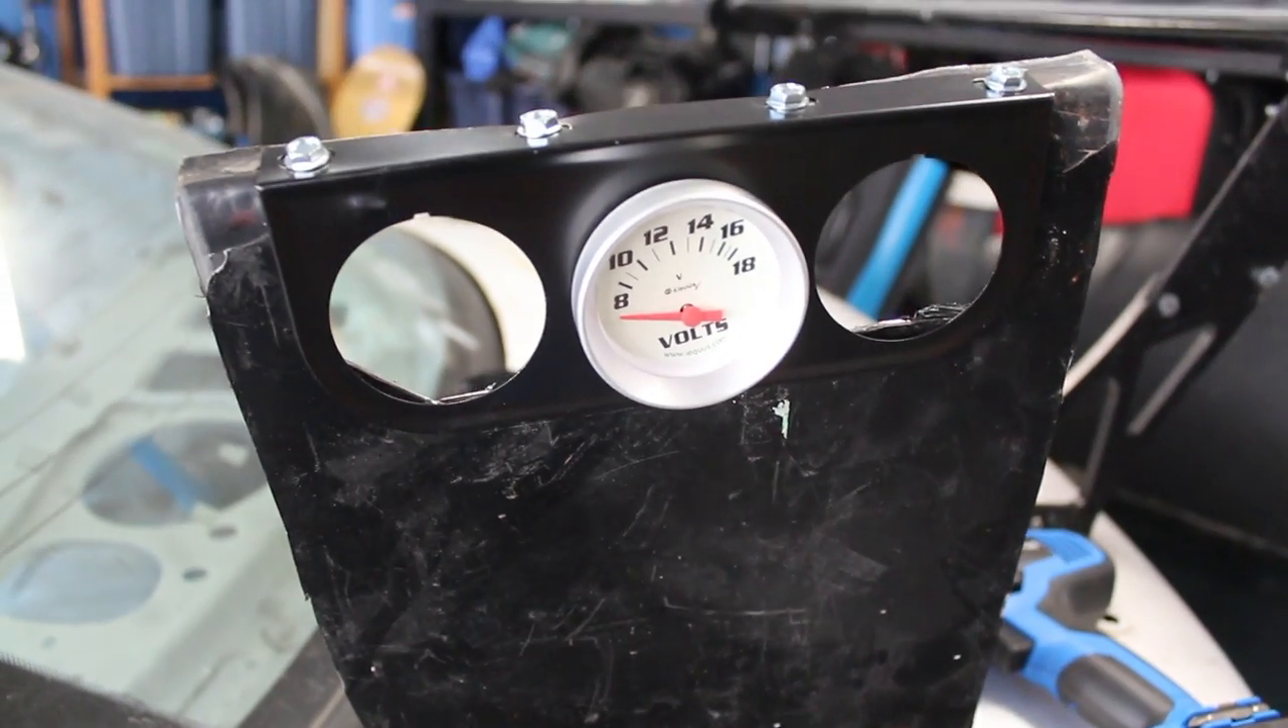Alright, so we got the gauge bracket on there. Self-tappers on top. Looks kind of ugly. I'm probably going to paint it. I'm probably going to paint this blue. Keep this black. So I'll take these self-tappers off. But let's go see if the gauge fits. Alright, so the gauge fits in that one.